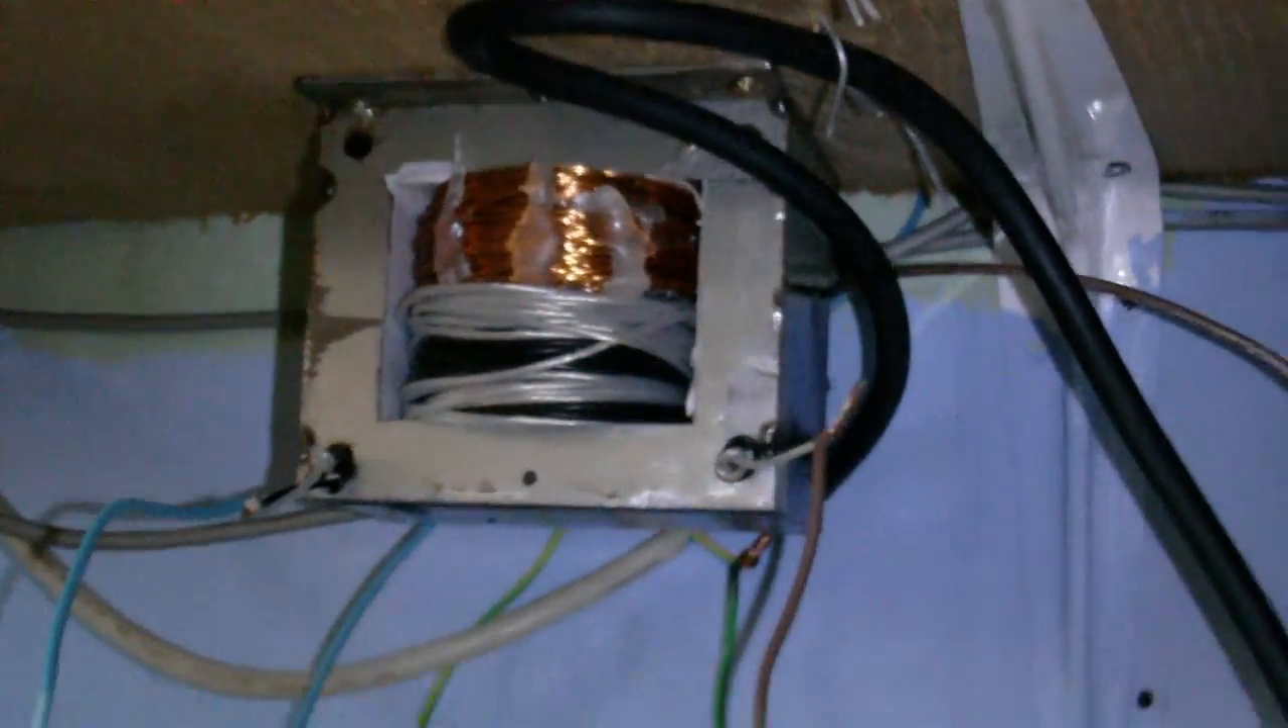Okay so now you can see the transformer bolted to the underside of my shelf.